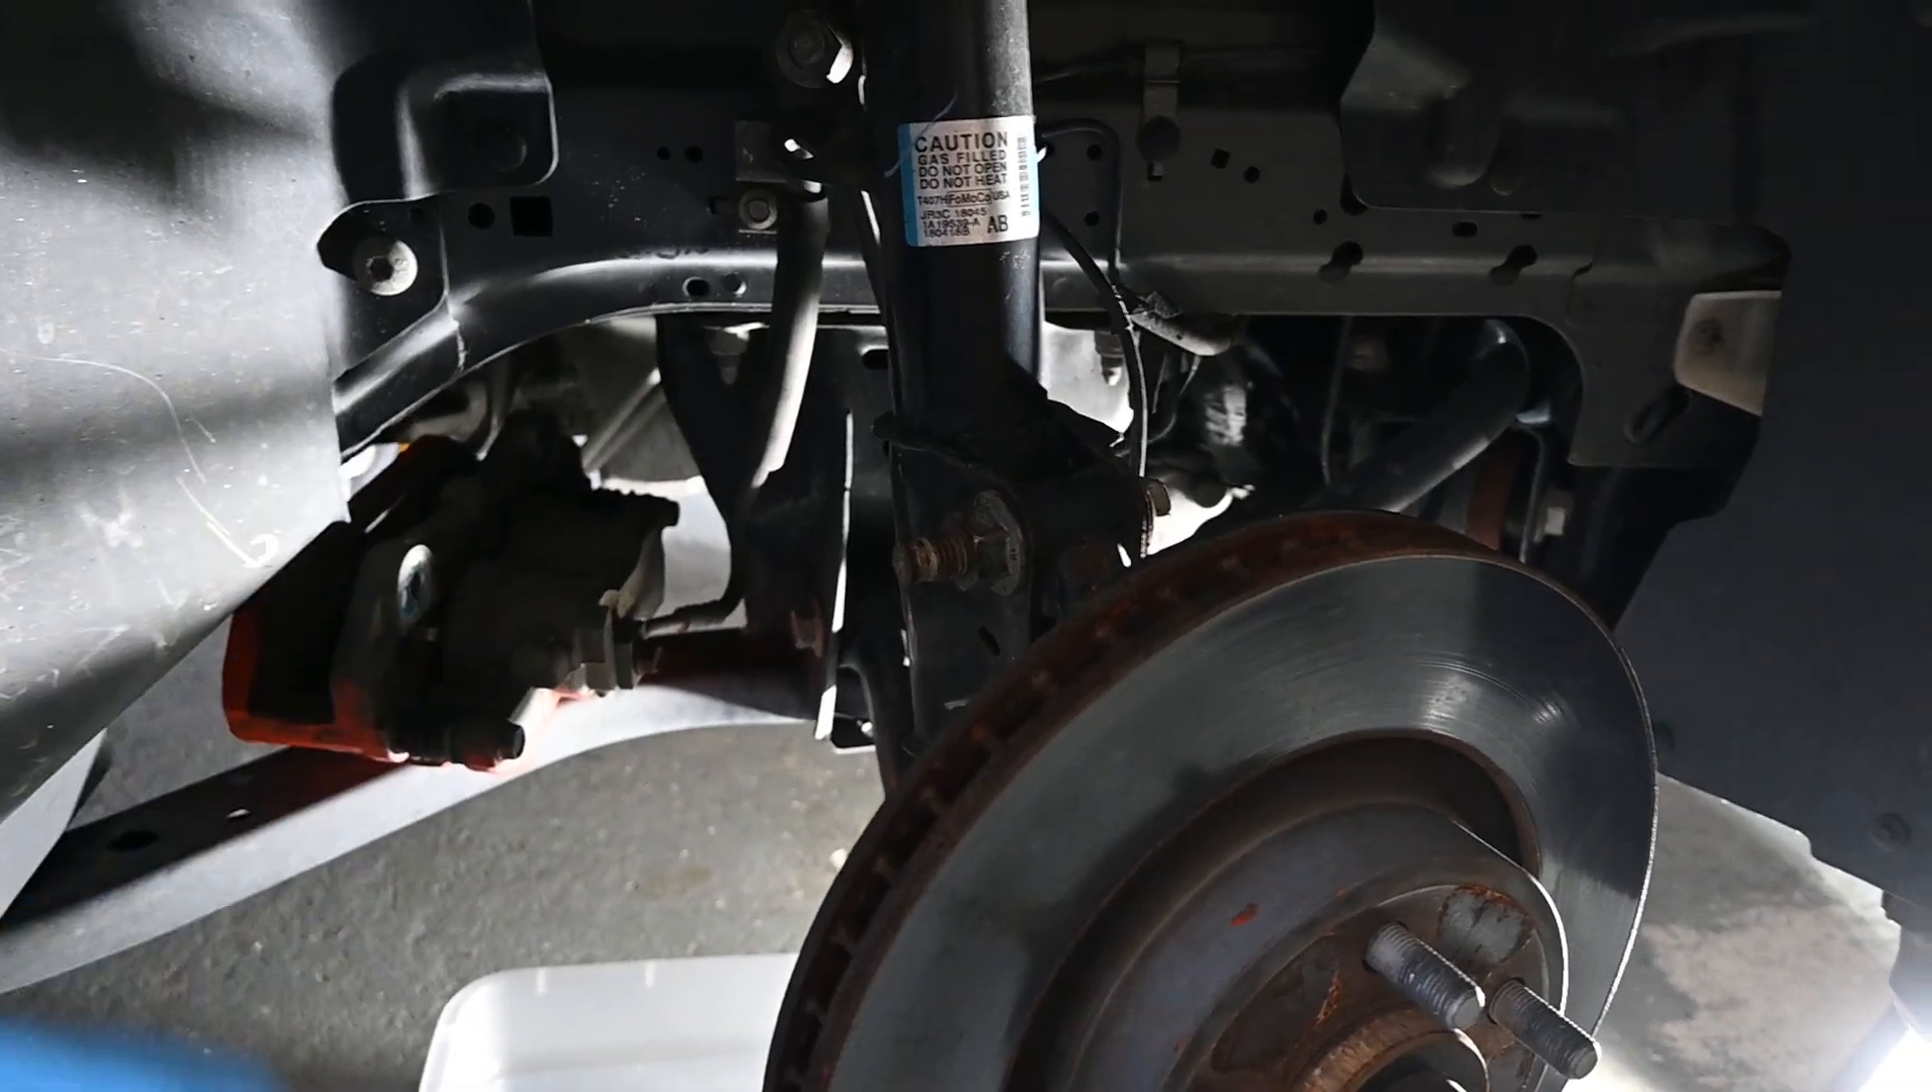Alright we have the caliper set off to the side here.